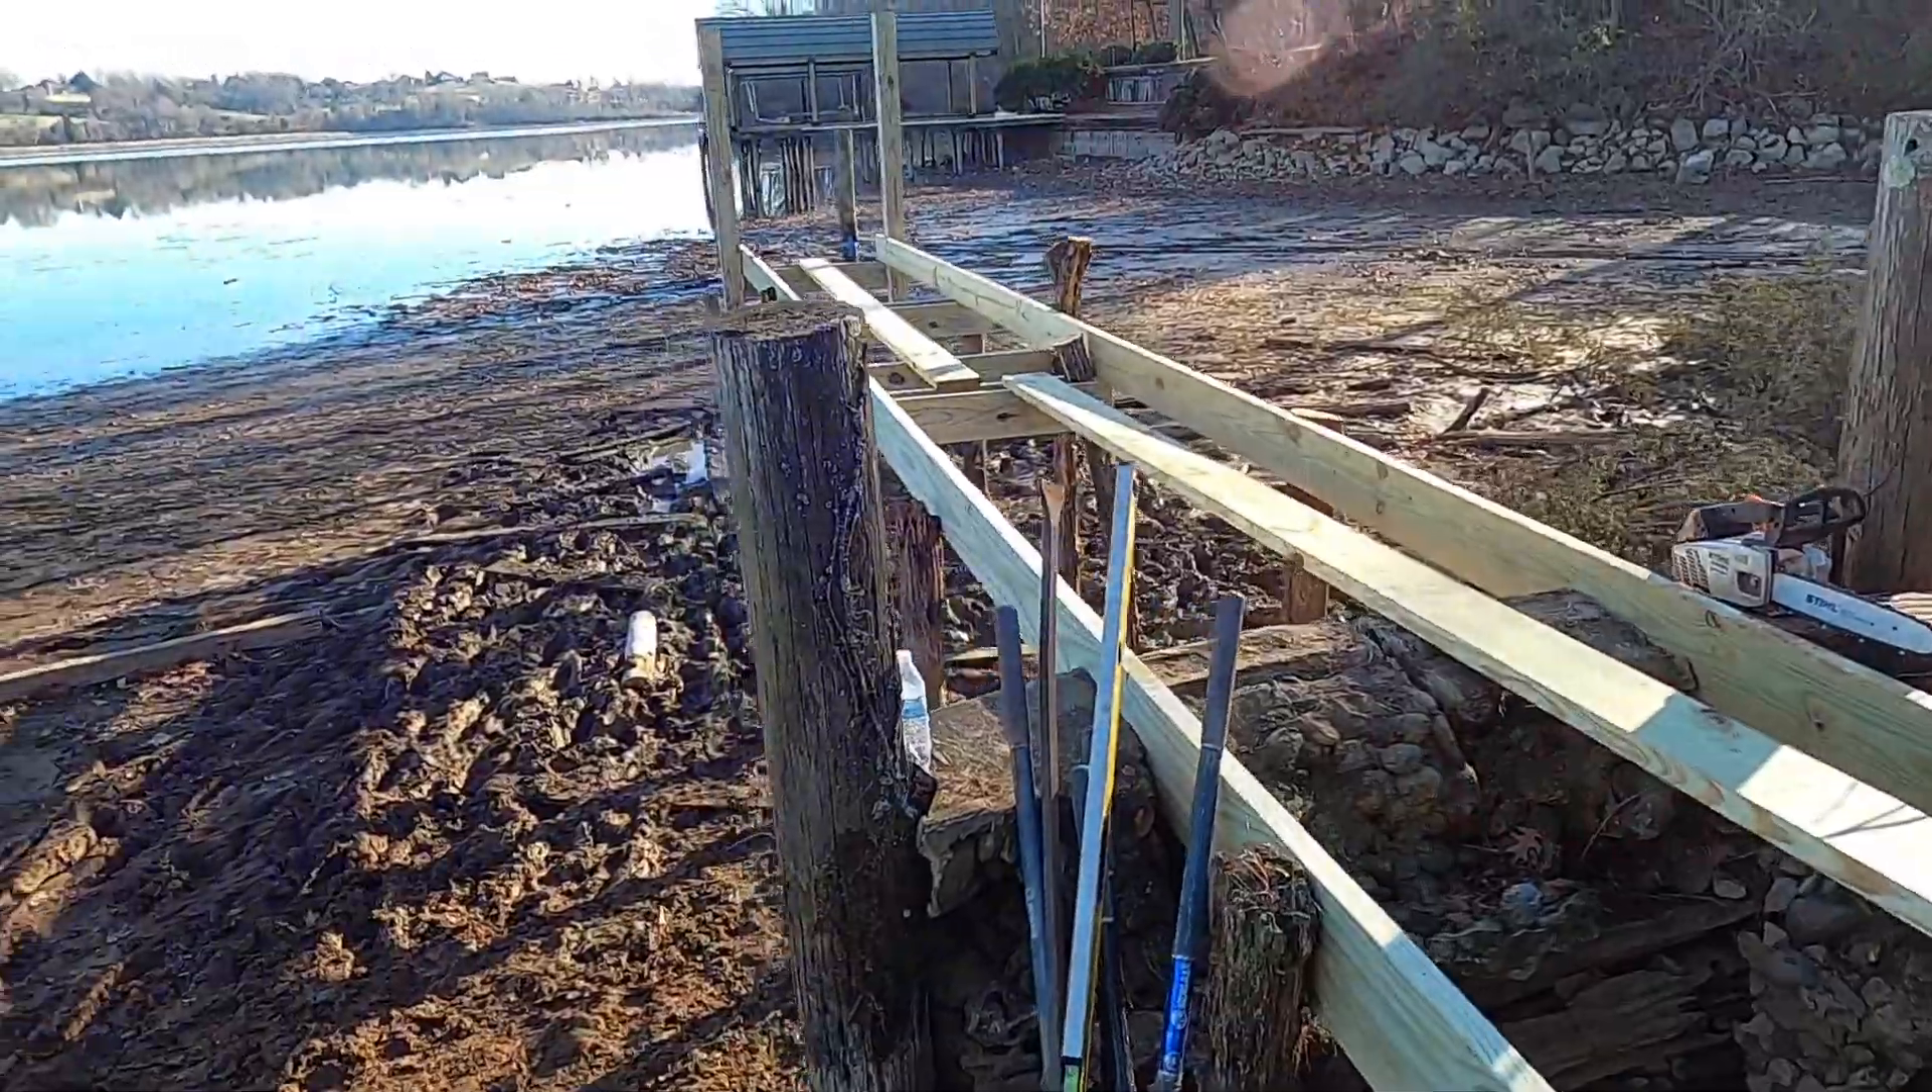We've got the outside stringers in place.